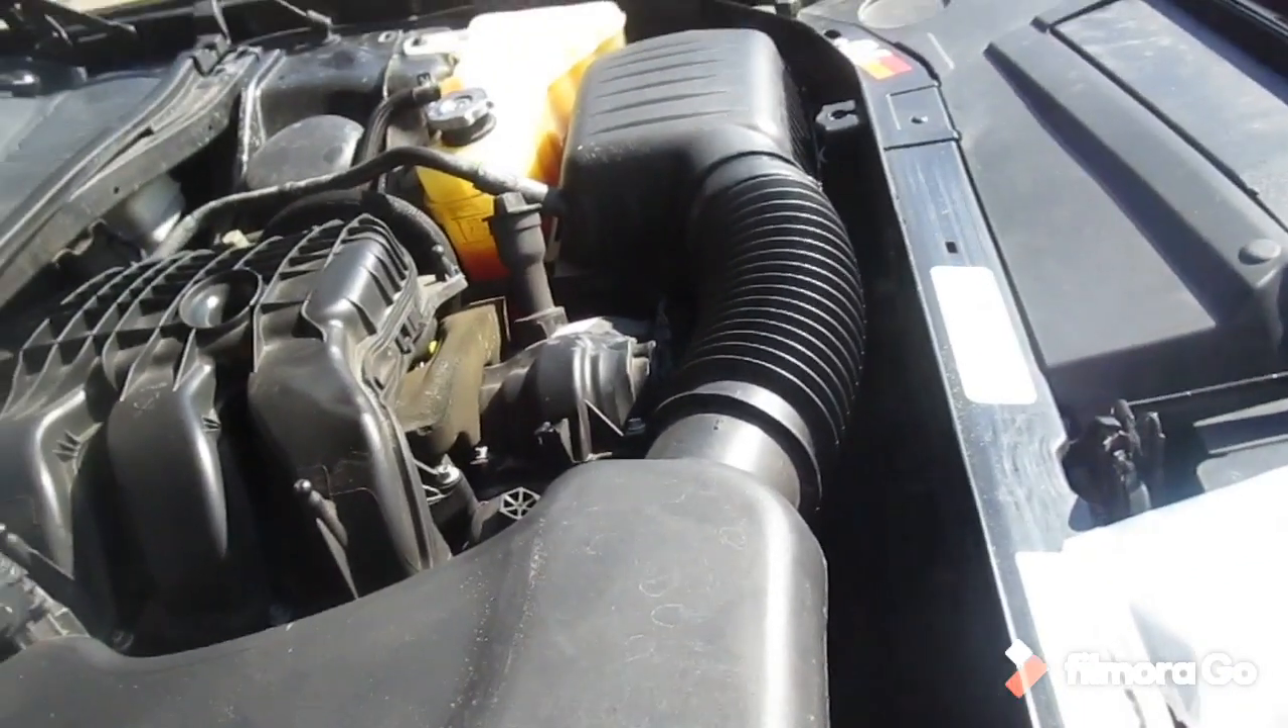I'm still on the stock intake i do have an aftermarket one just not installed yet.